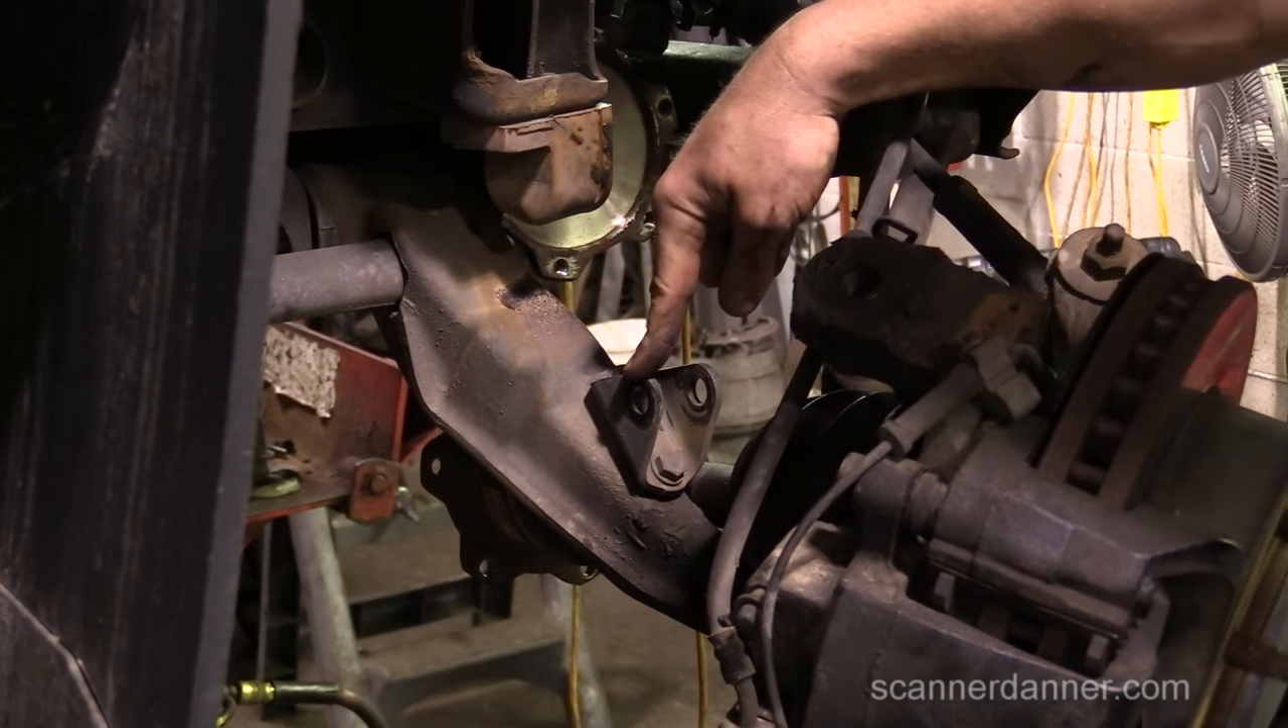We didn't take this shock bracket off yet on this side.